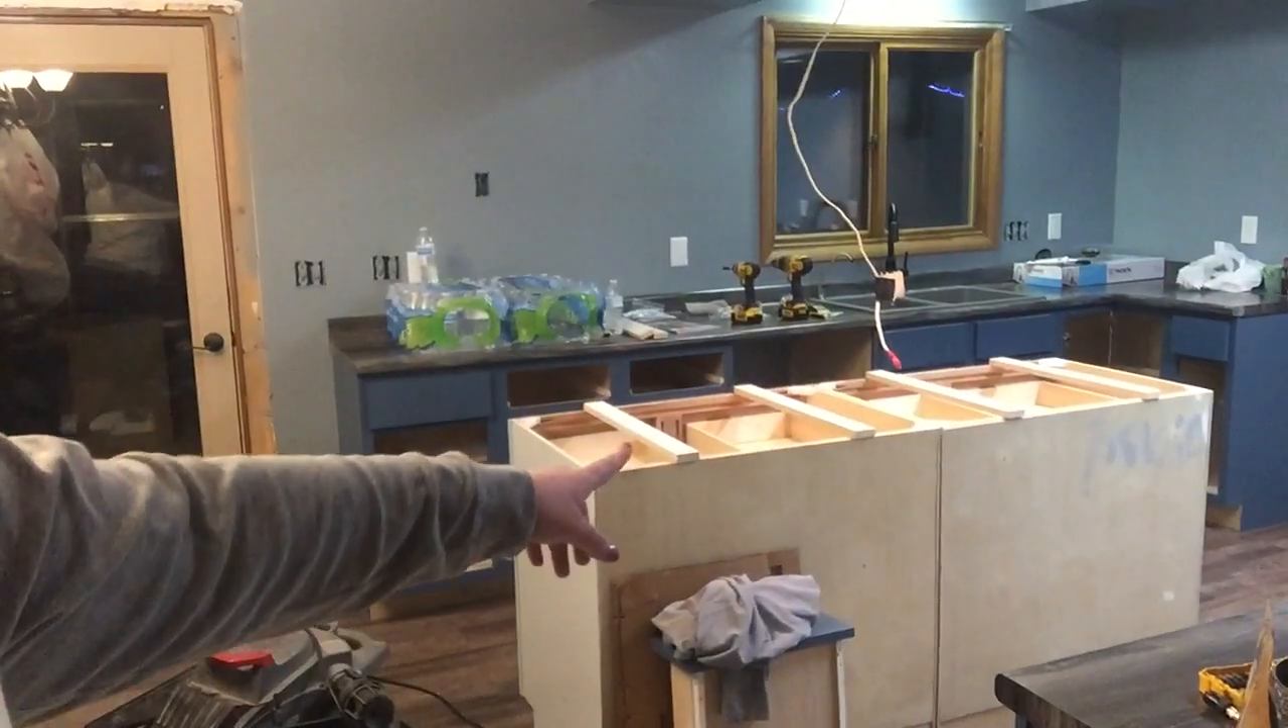Now we do not have the countertop On the island yet.